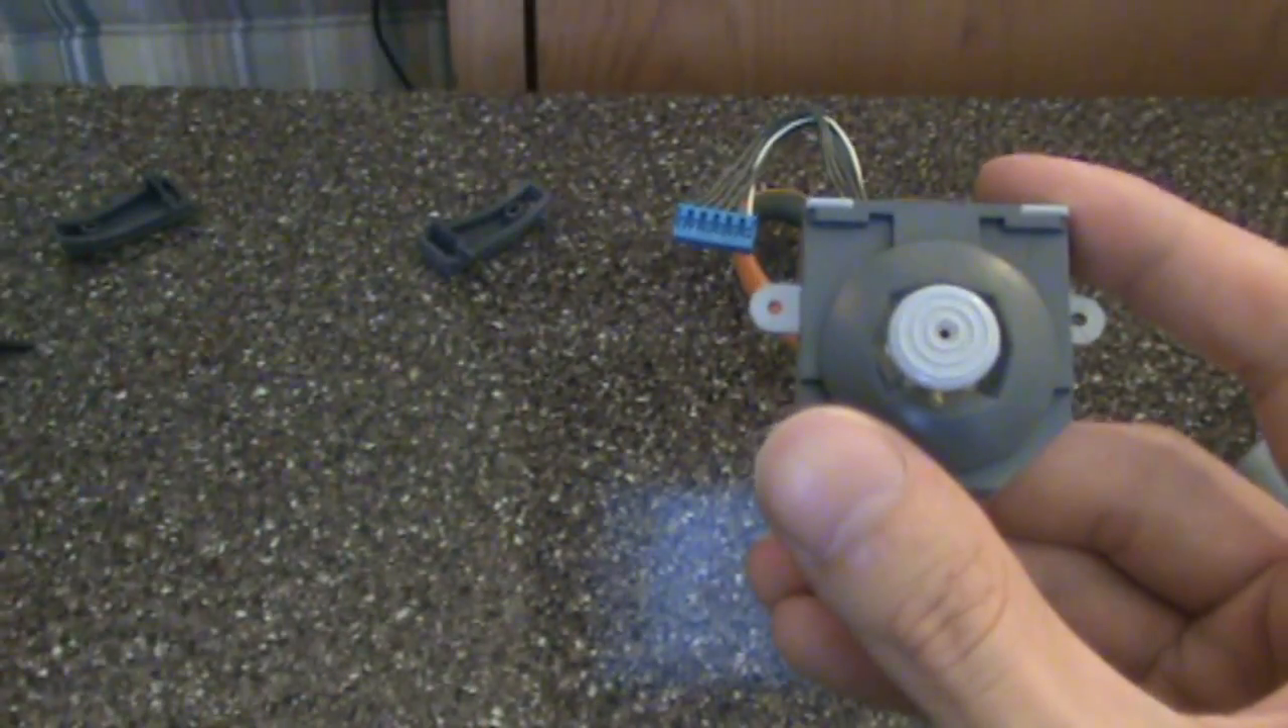And now, here it is the analog assembly, apart from the controller.